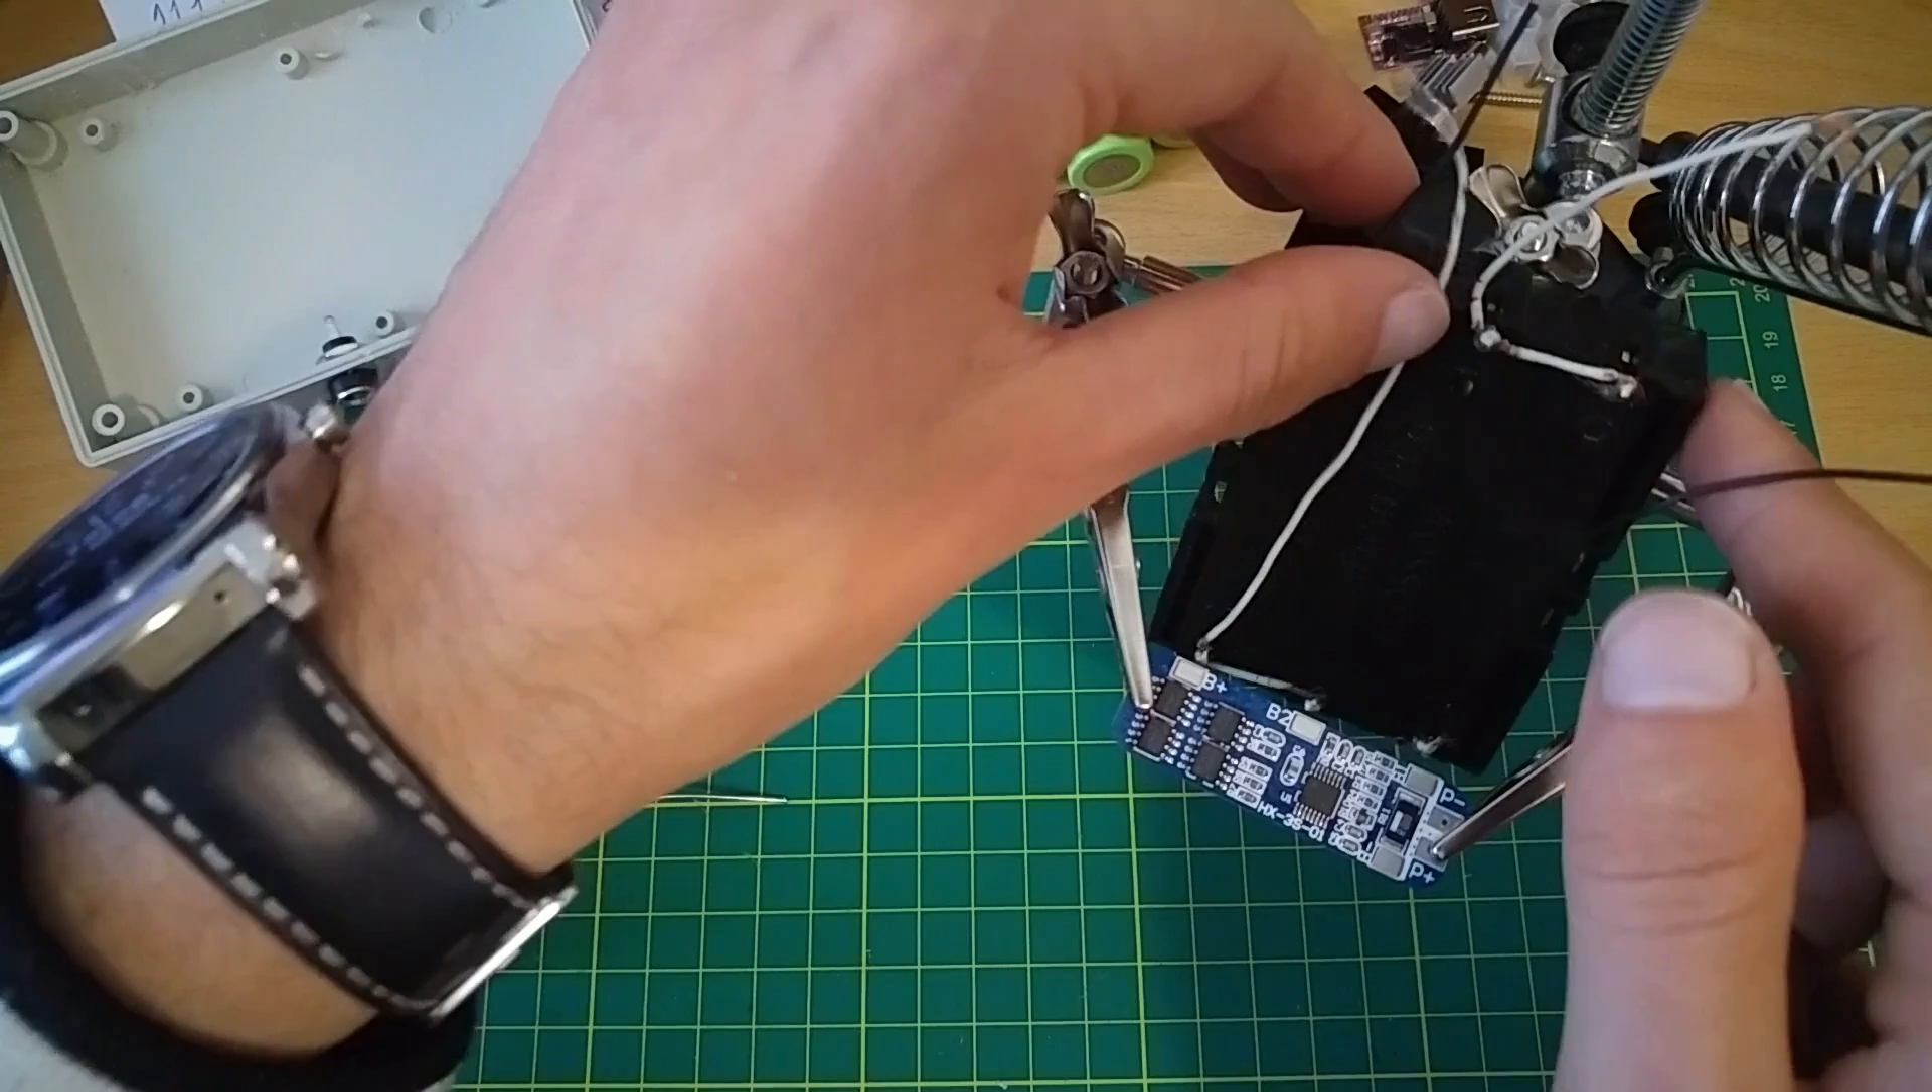I have soldered this battery case. And it's time to solder it to this PCB.